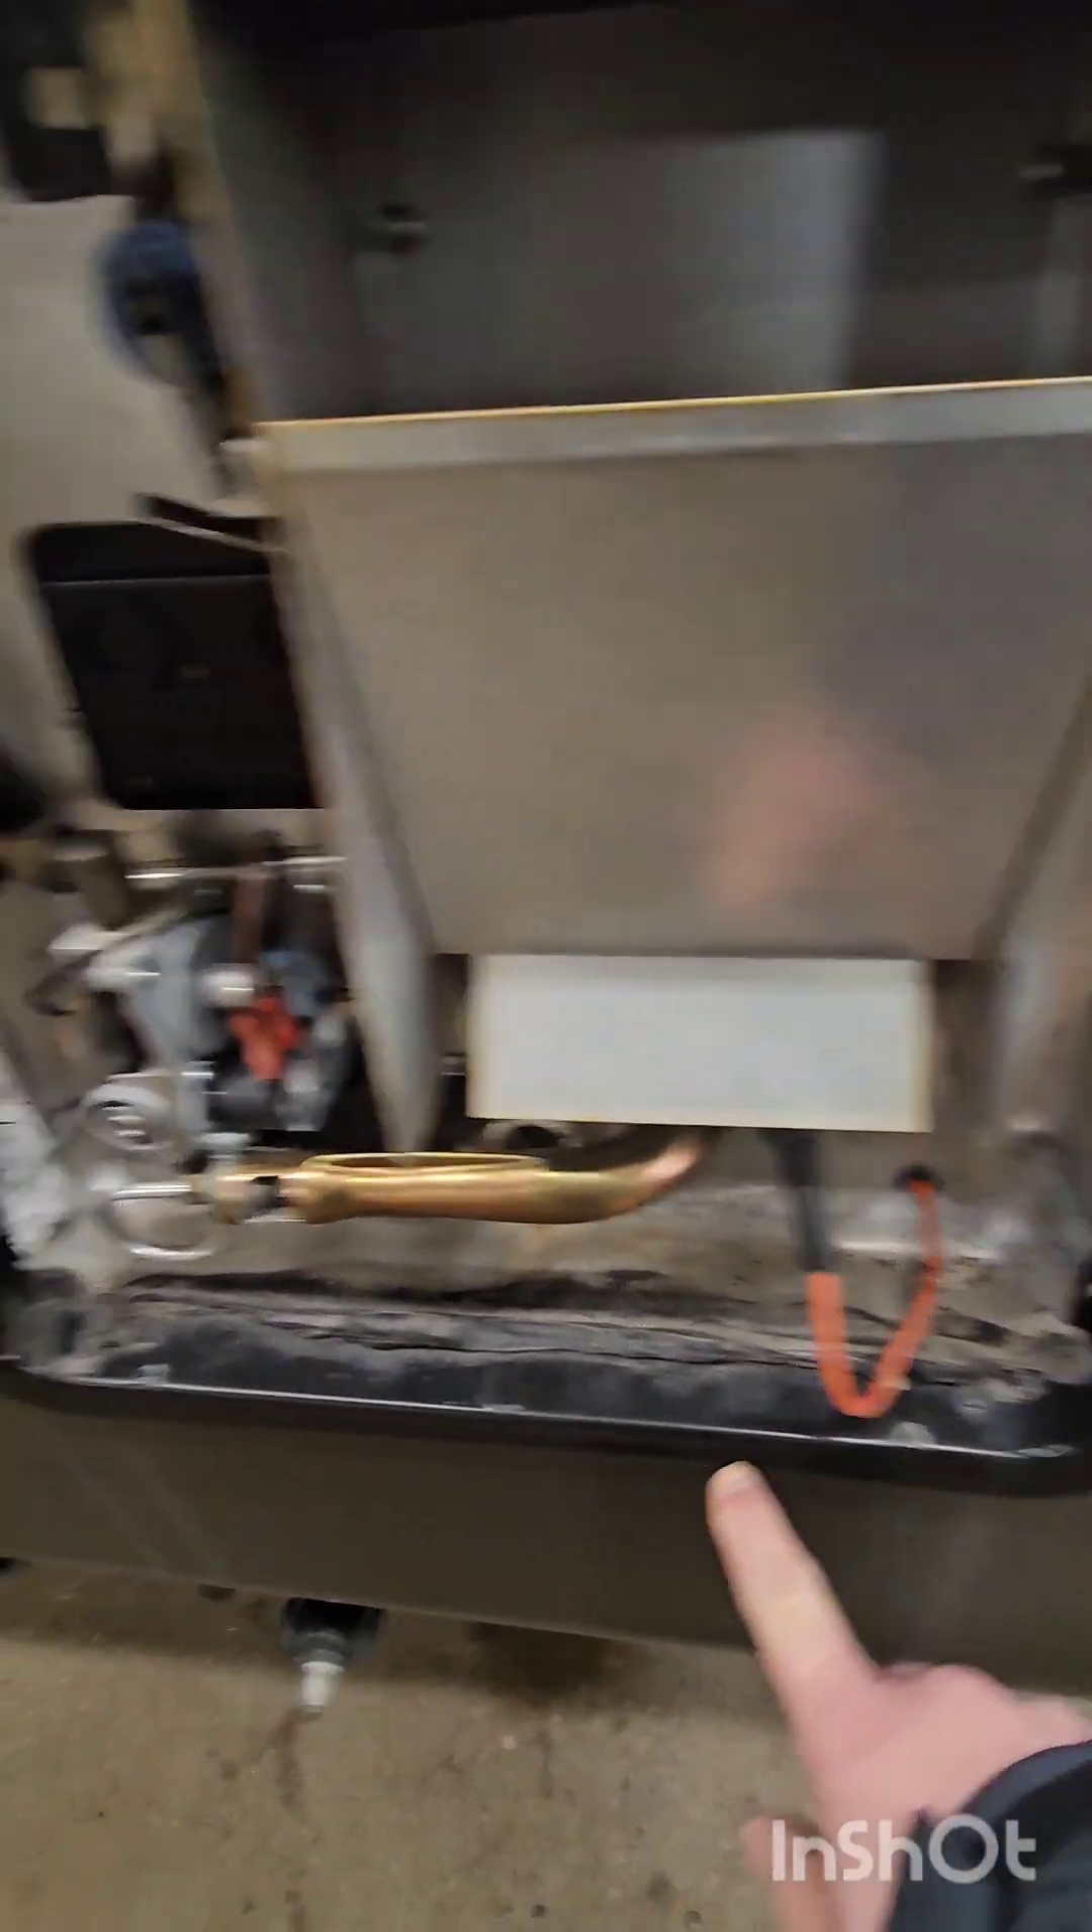We've got a hot water cover you gotta get put on here.